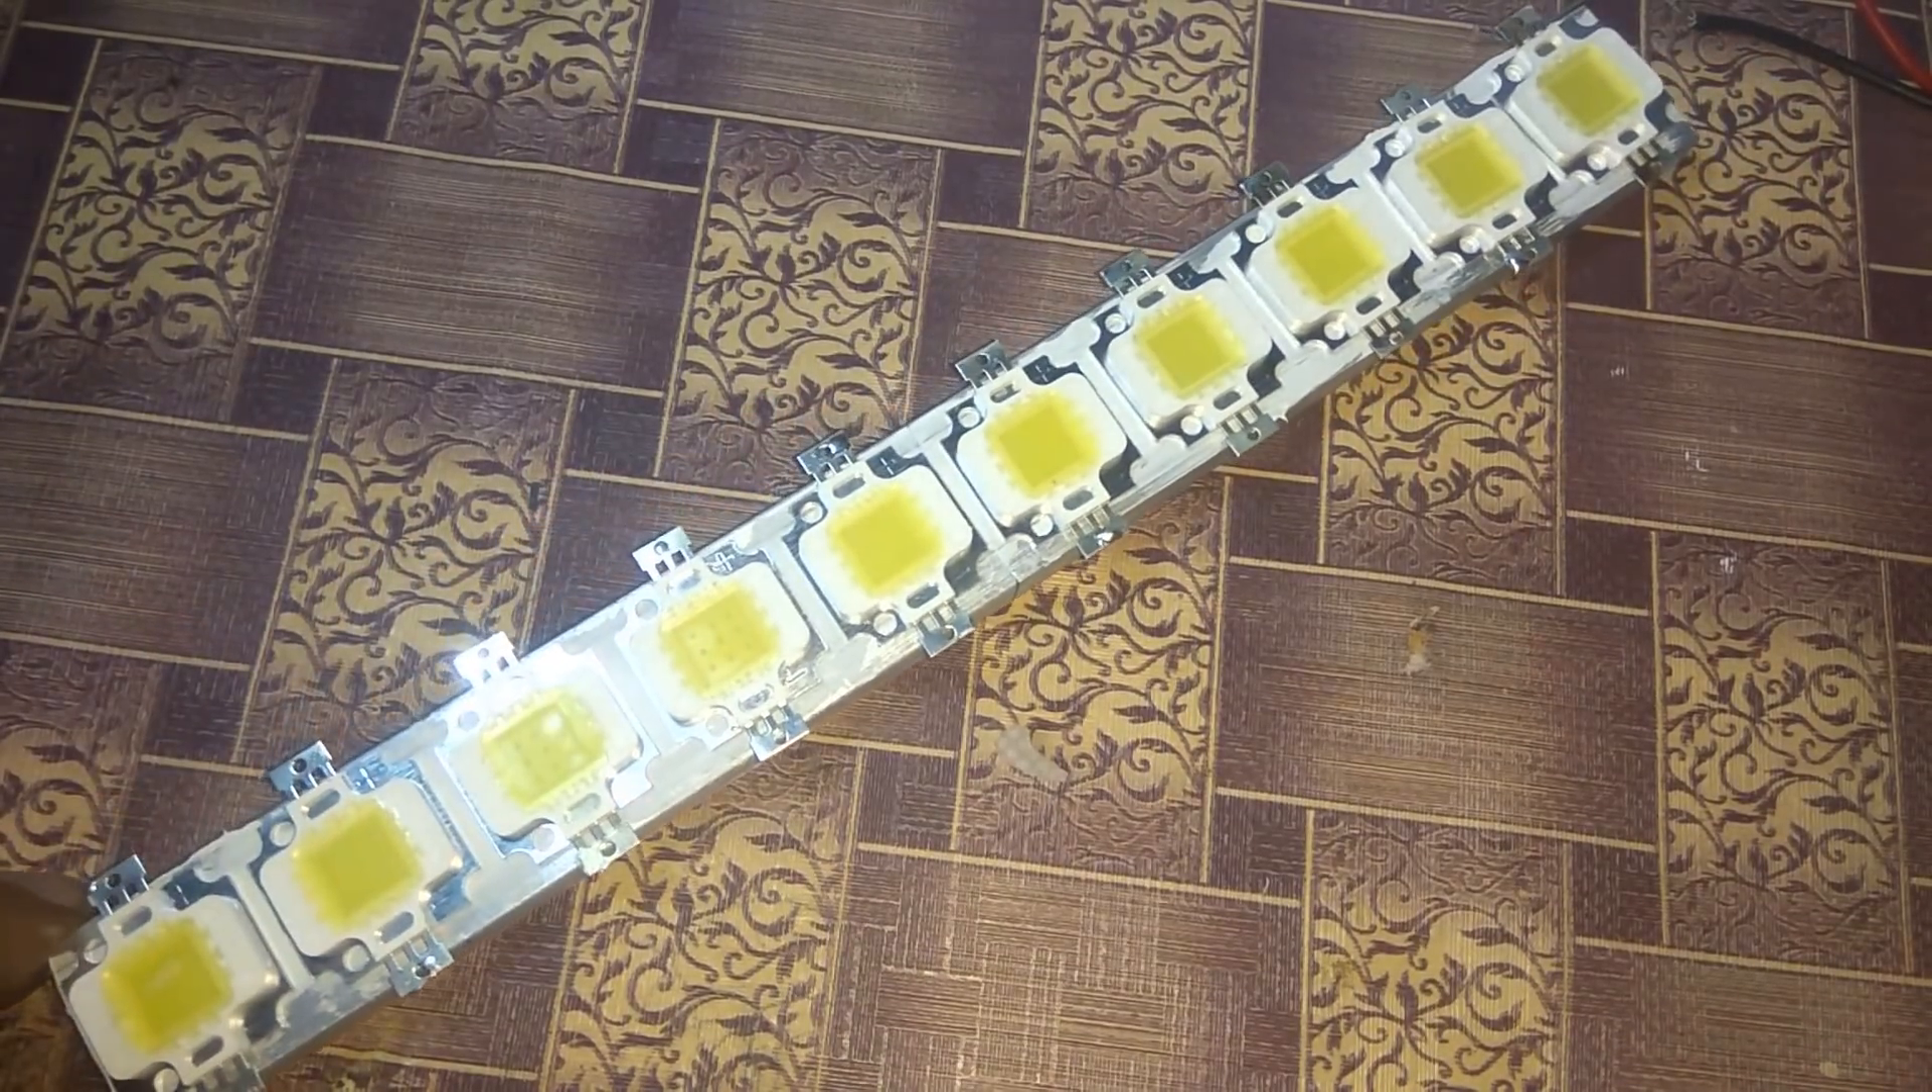The LED to the heat sink mounting is completed.